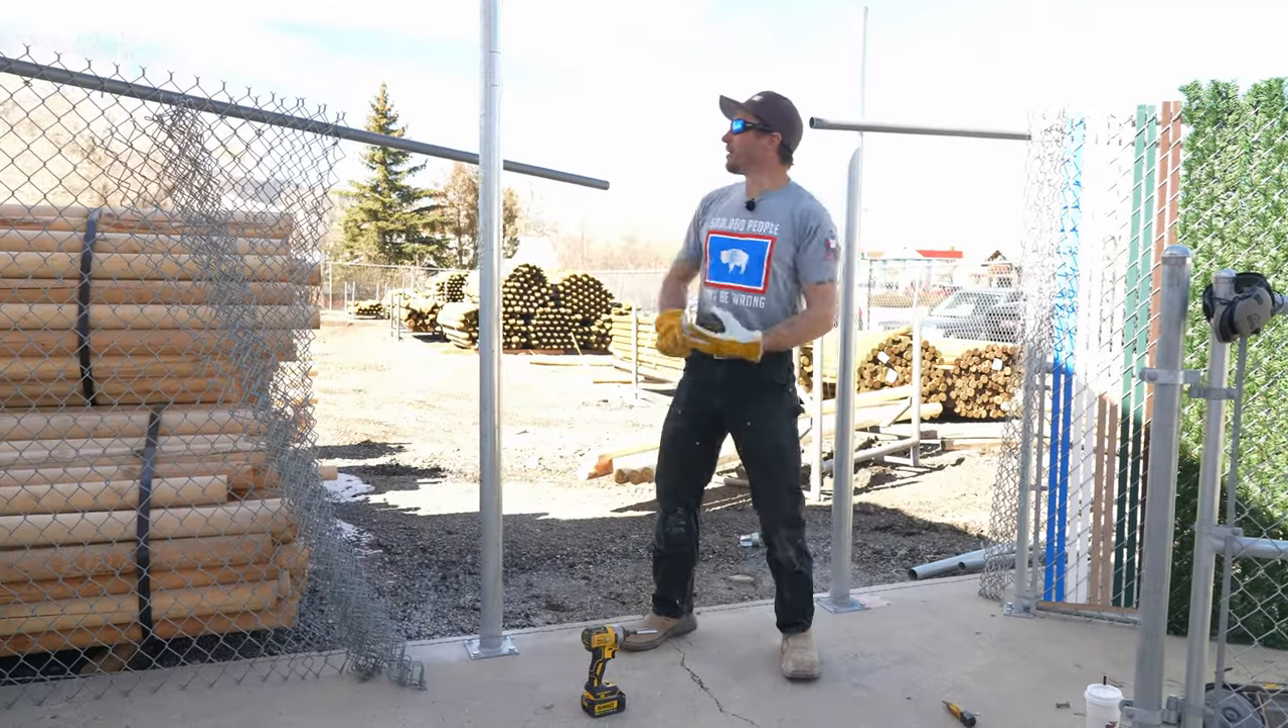Okay, so now we have one post and two posts, both our posts in.